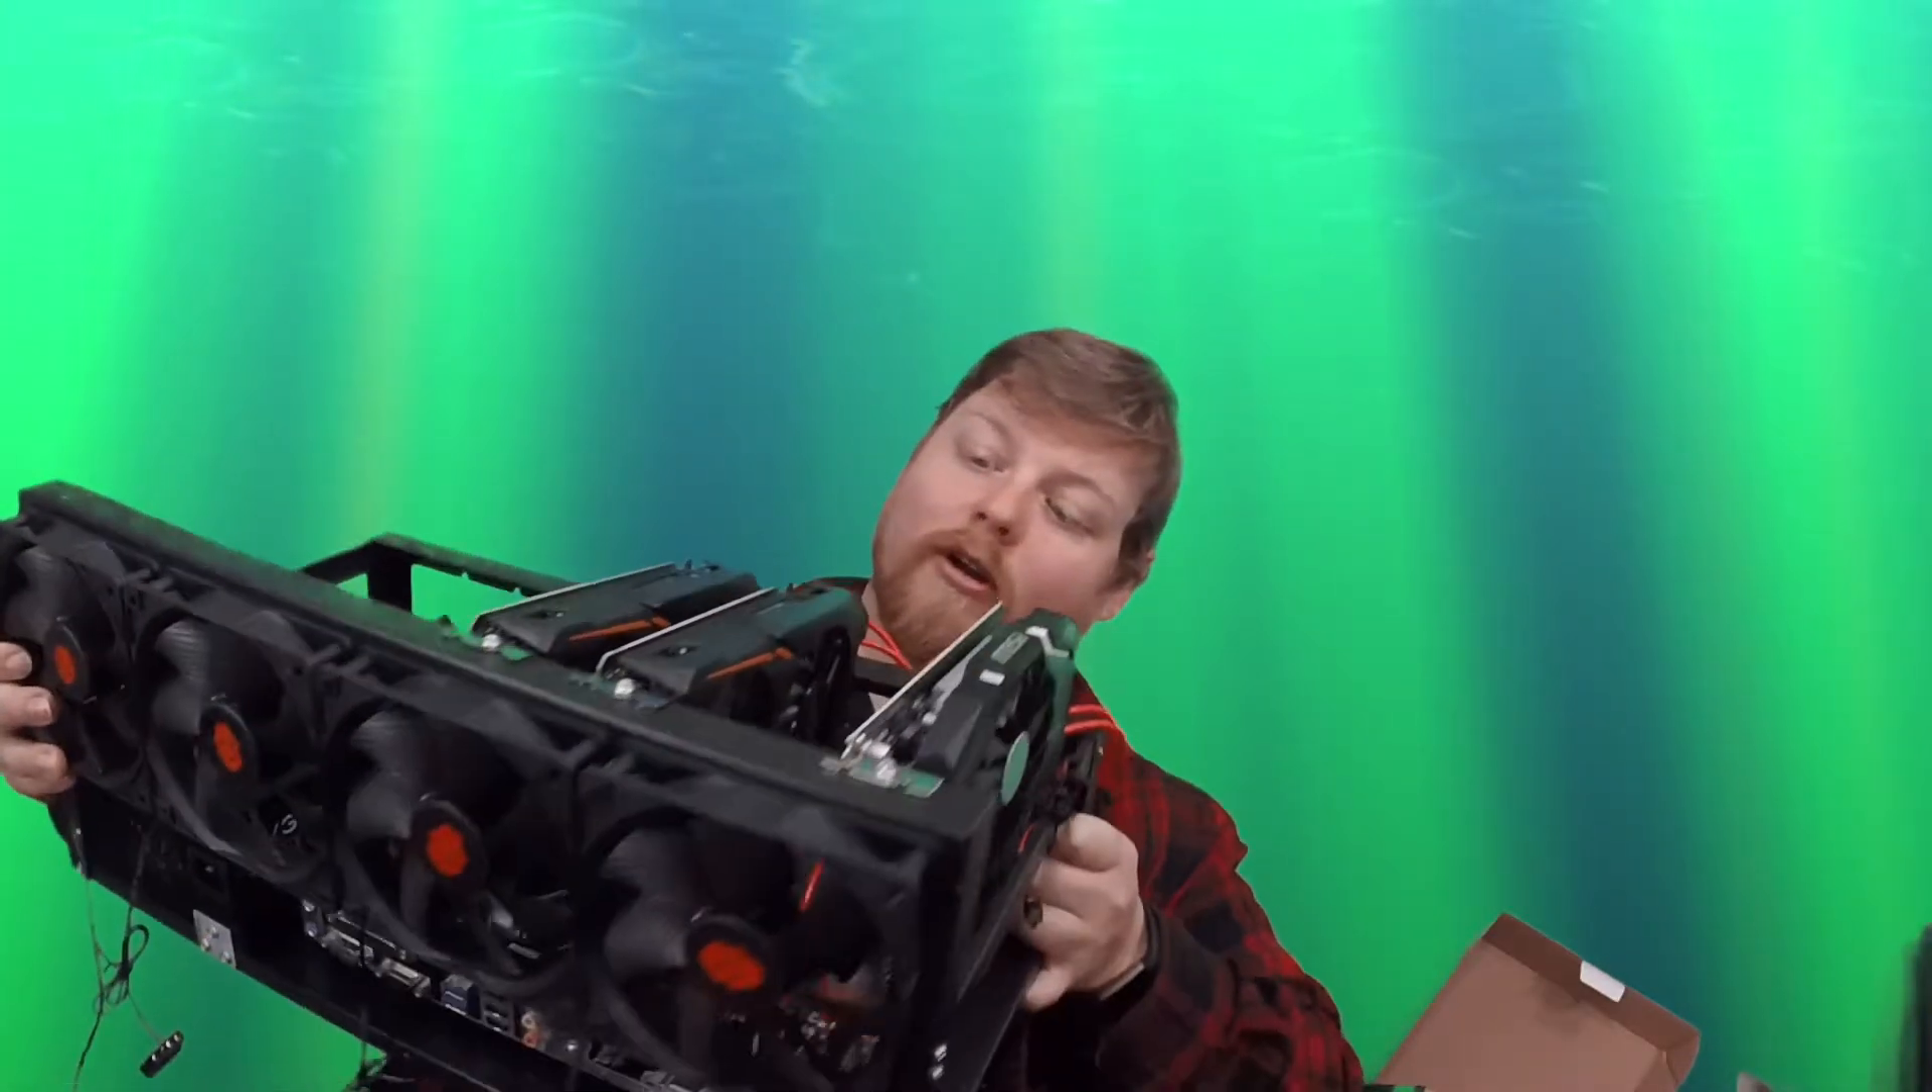Just to give you a peek, we've got the fans mounted on the front where they should be, which gave us space to mount cards.